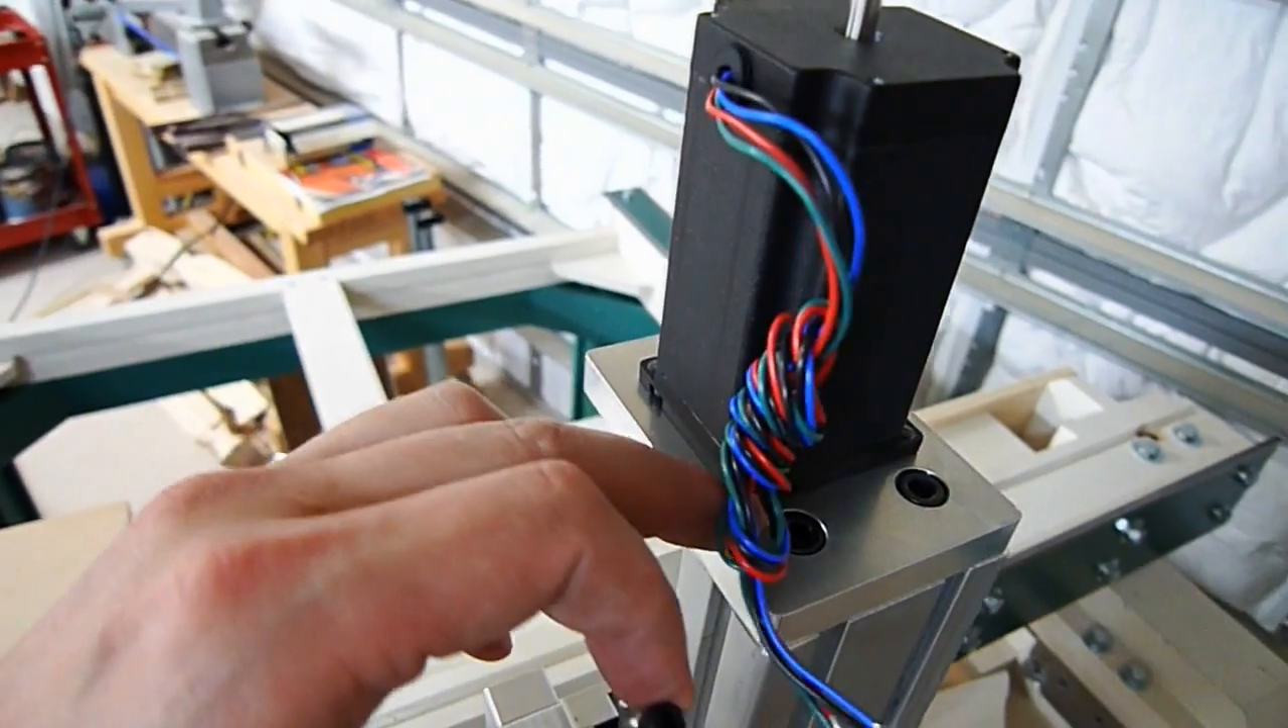All right, now that I have that motor seated on there, you kind of see how this is all starting to come together.